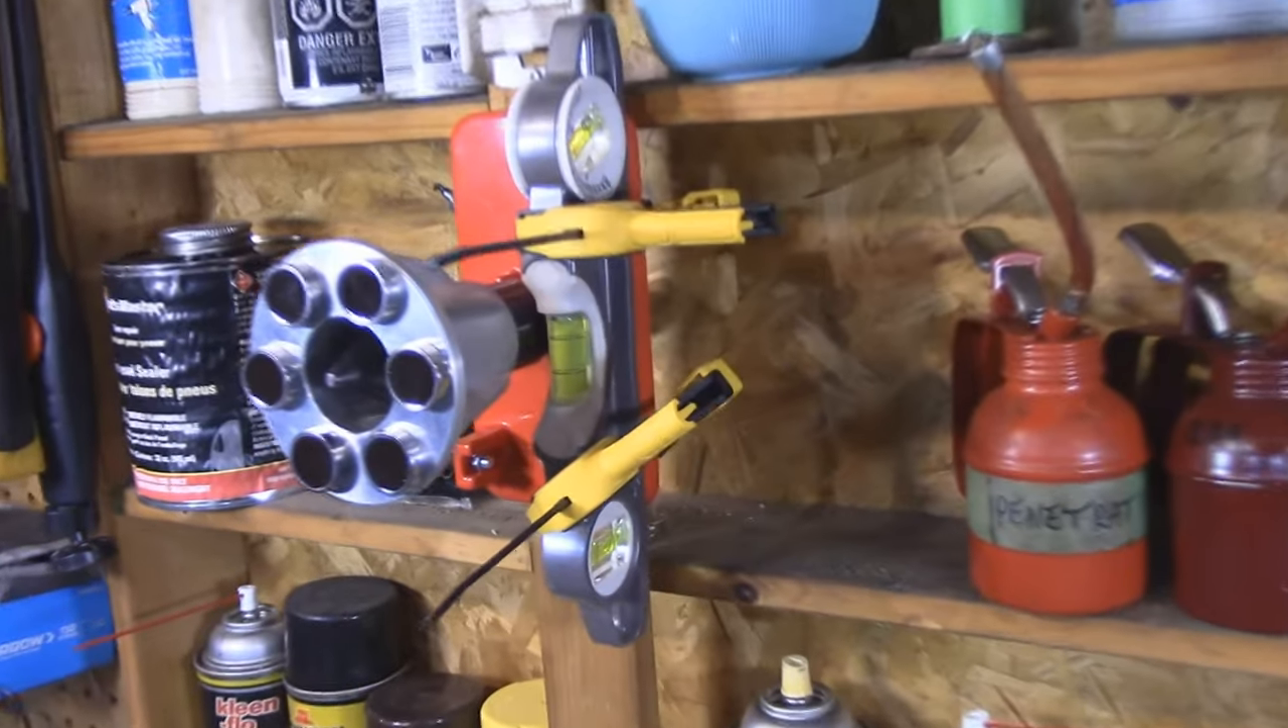So what I did is I got my good level it's not like a cheesy level or something right and I clamped it right on the base.